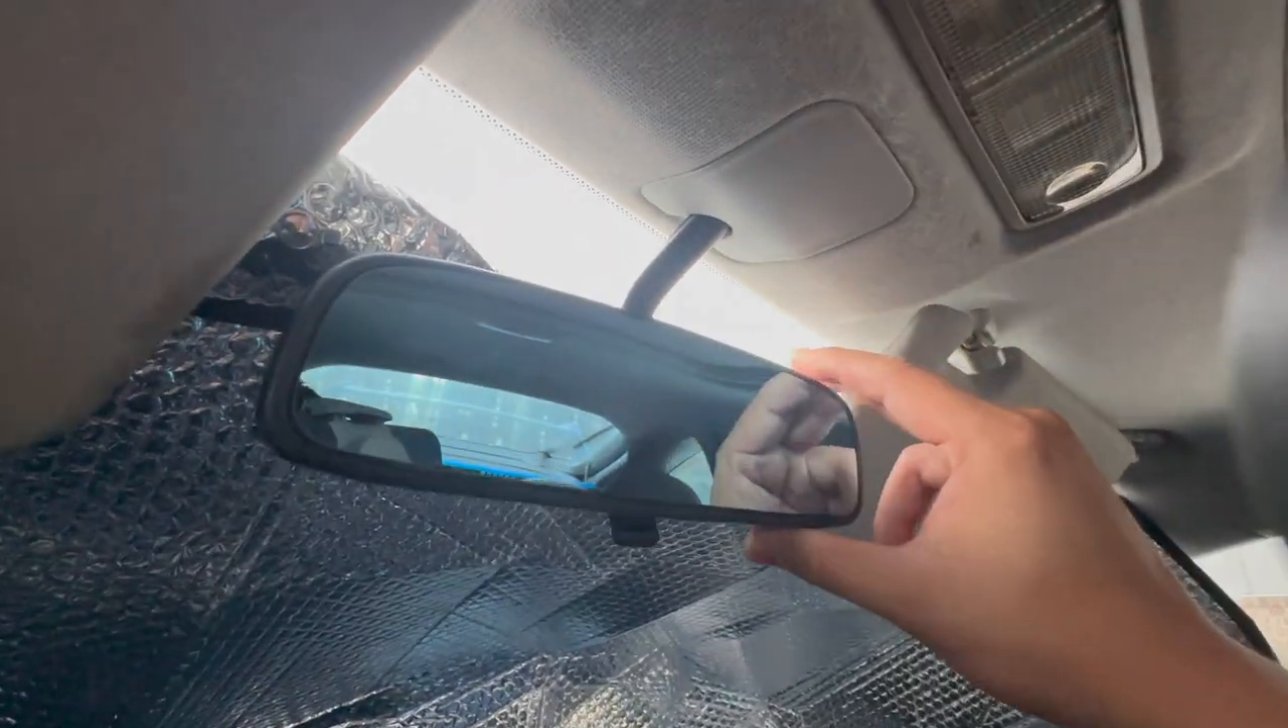So we've installed the rear view mirror and the back is a lot clearer.